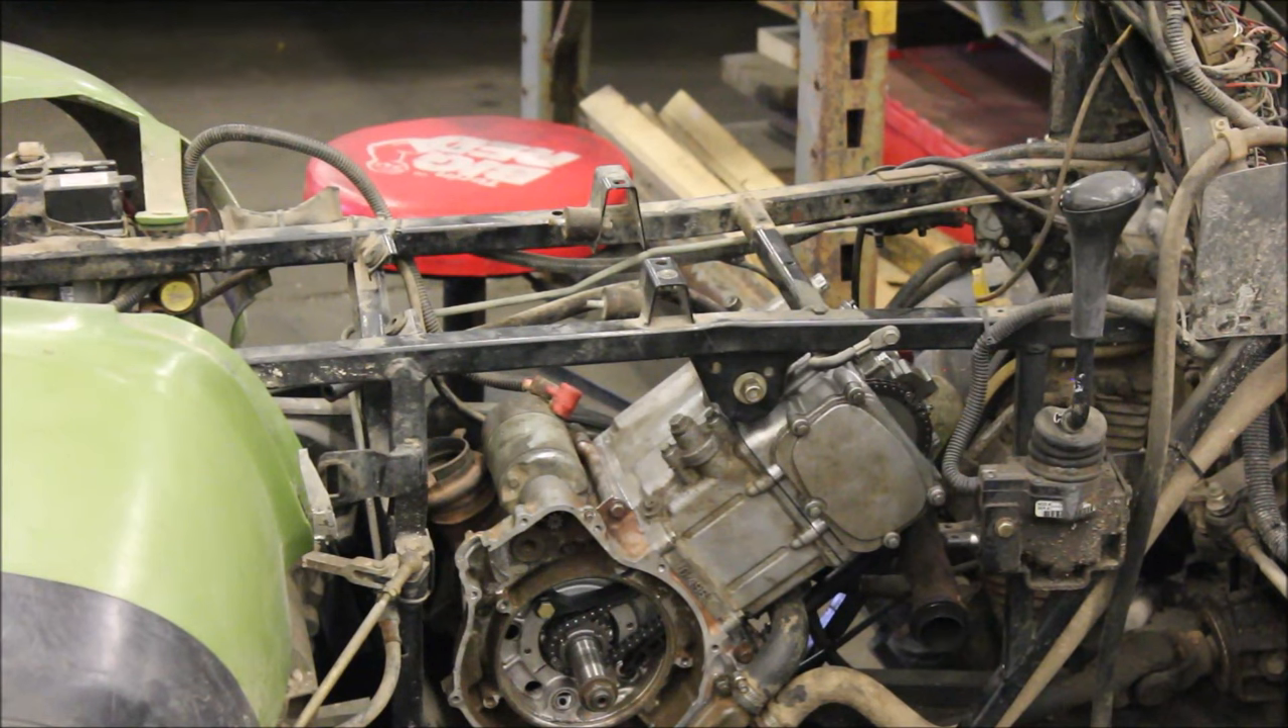Alright so I got the I got the engine installed right now a lot of things hooked up and I'm going to go through the torque sequence.